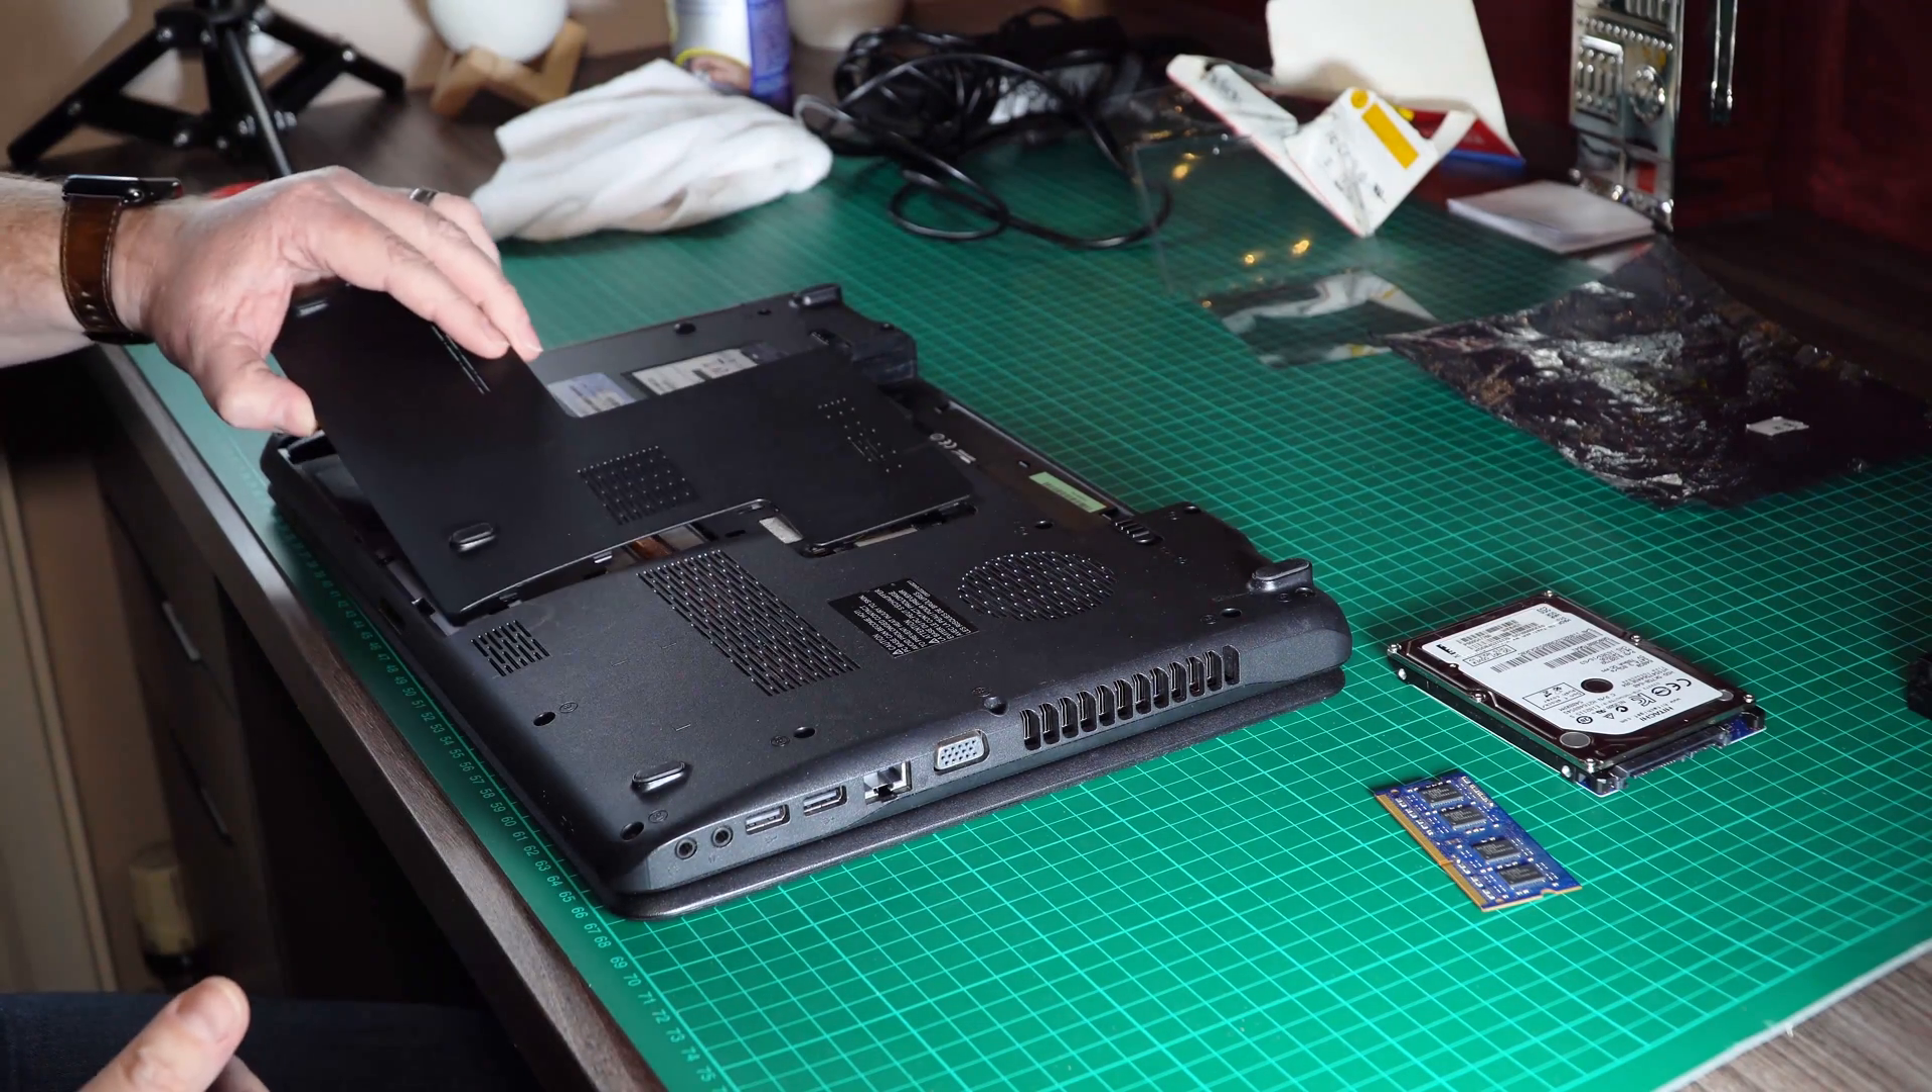So it's now just a case of putting this cover back on.